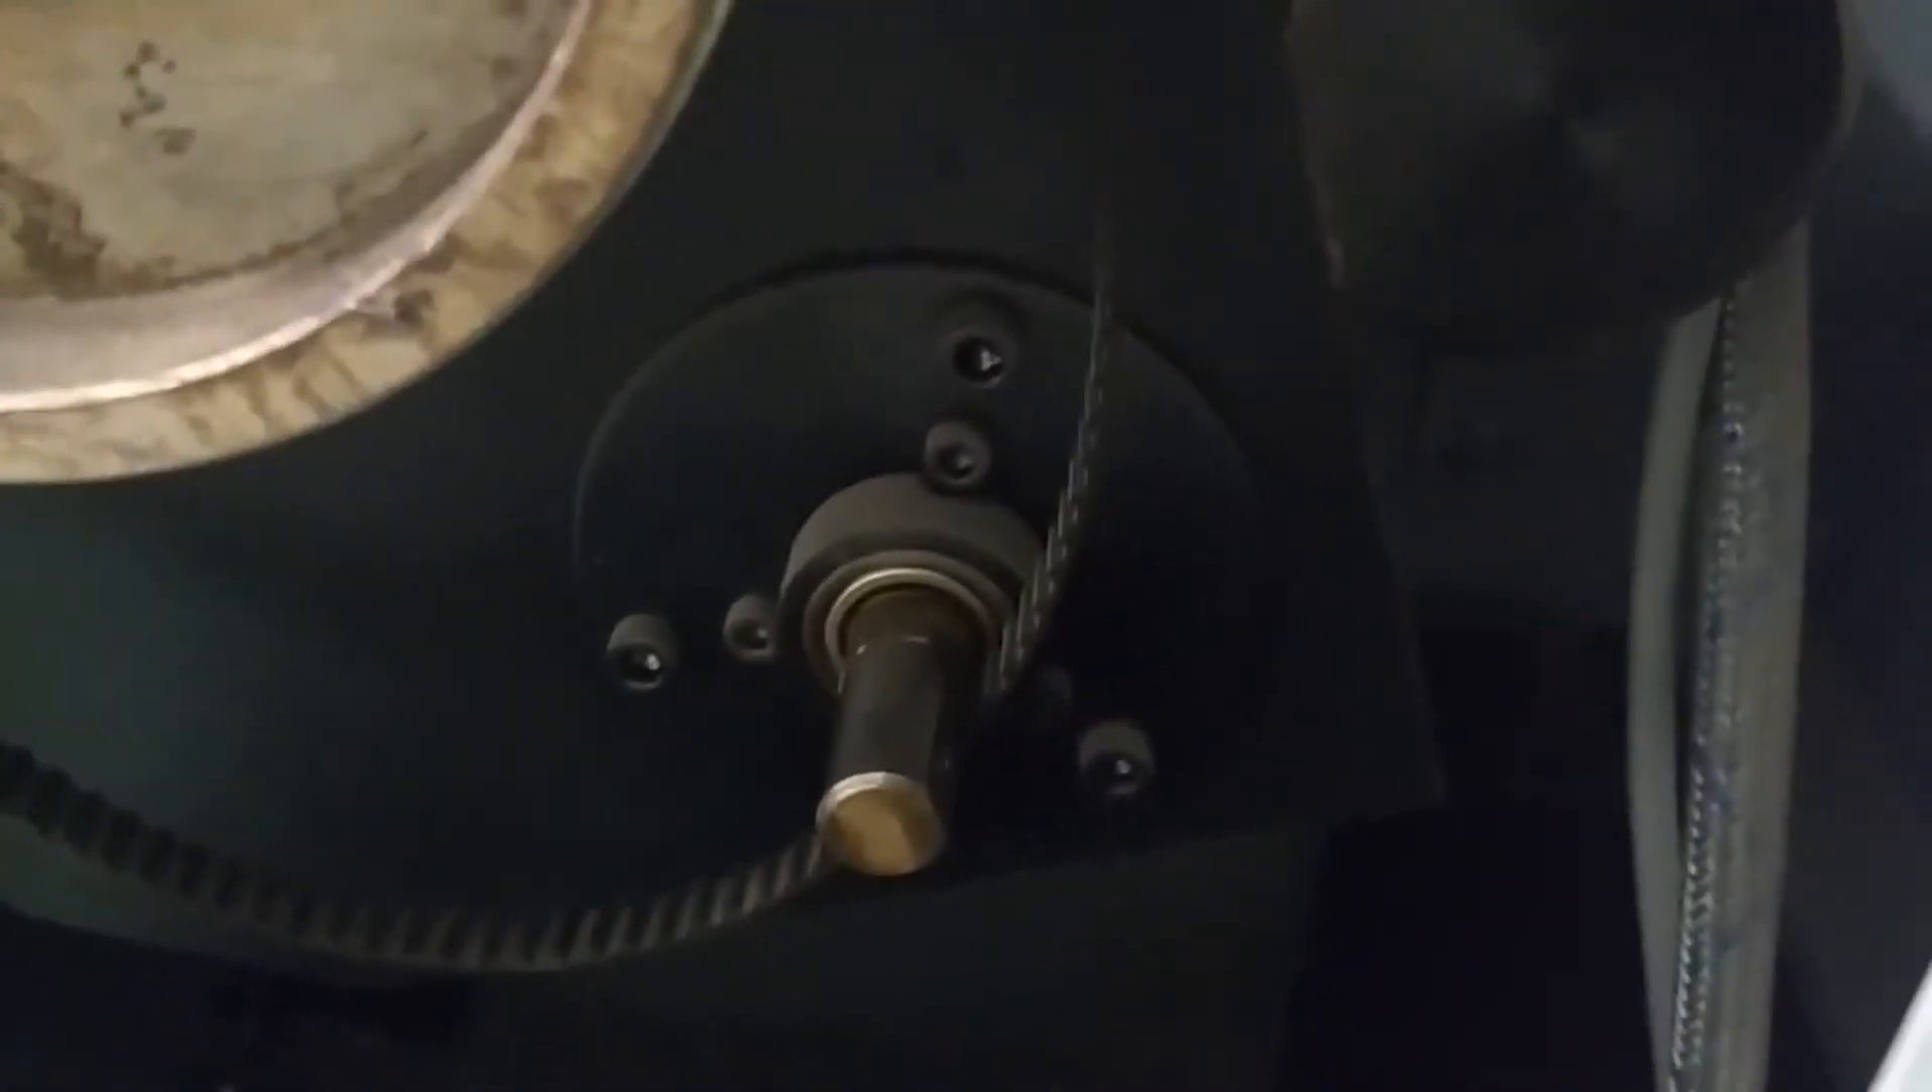Okay, I've got the pulley off and you can see the mounting bolts here so I'm going to pull those off and hopefully pull this out and that'll give me access to the encoder.